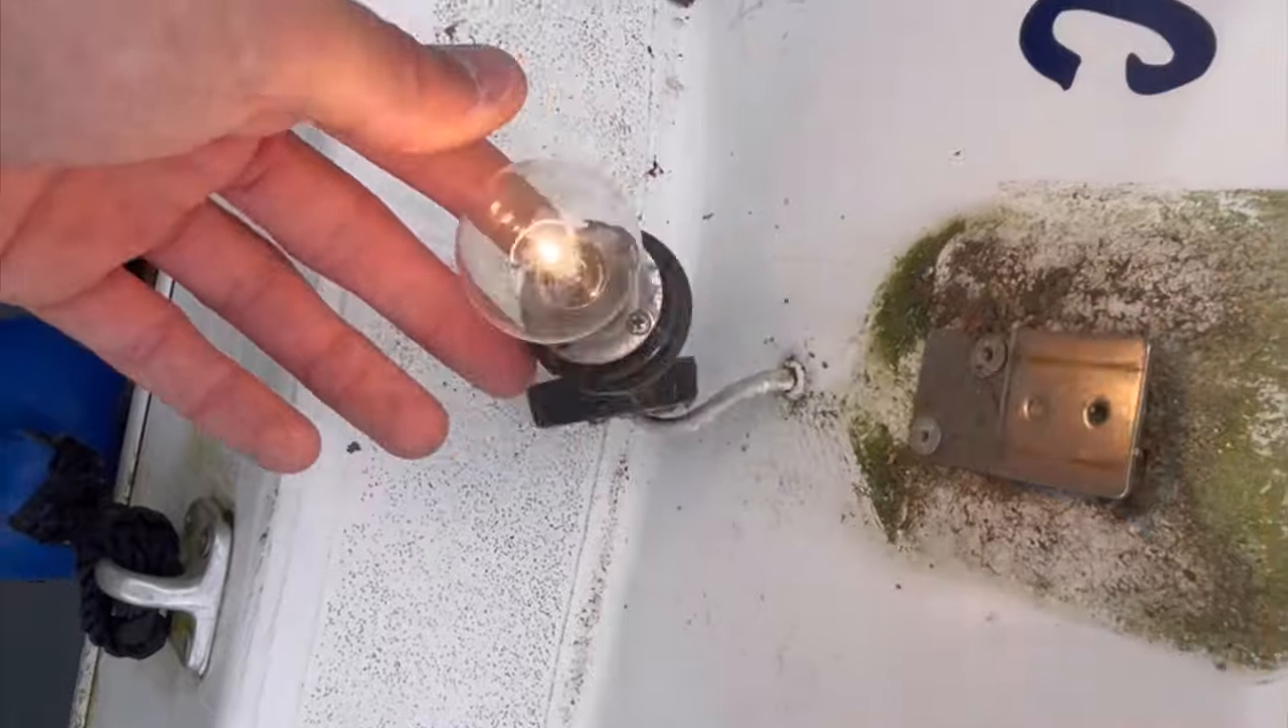There you go bulbs working now just got to put the light back together.